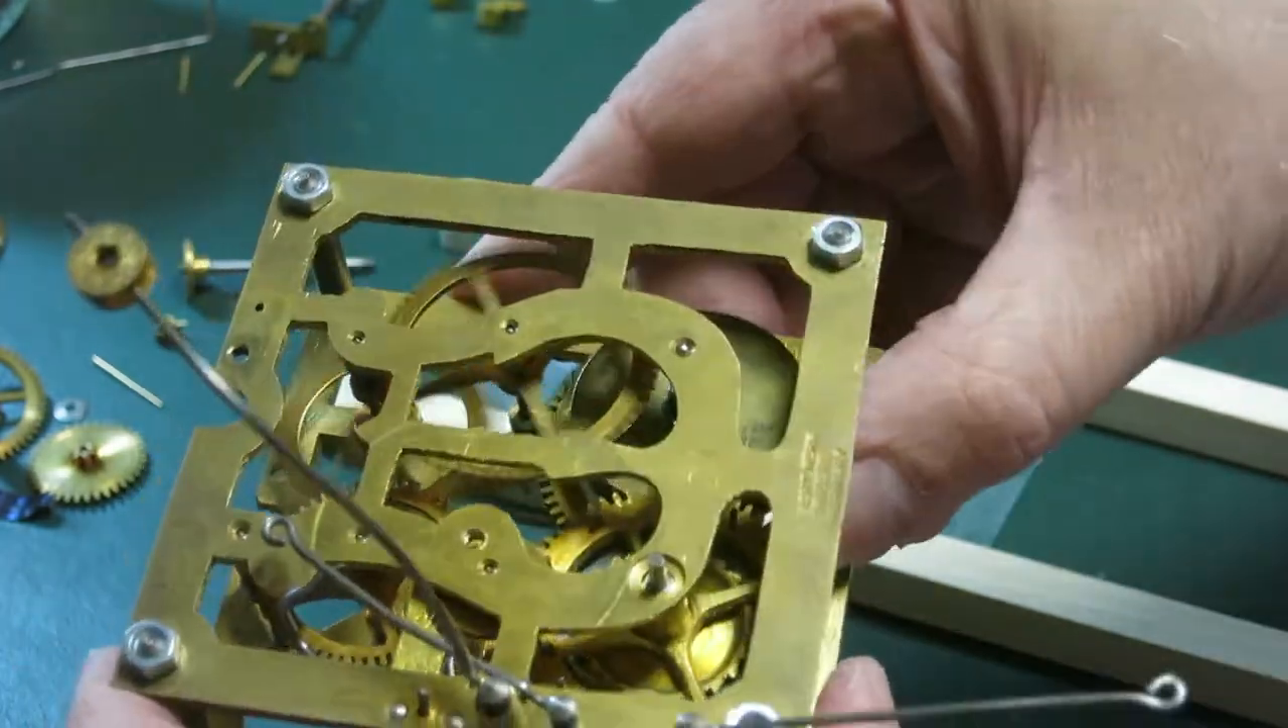I've got the wheels assembled first of all. Wheels and levers here.